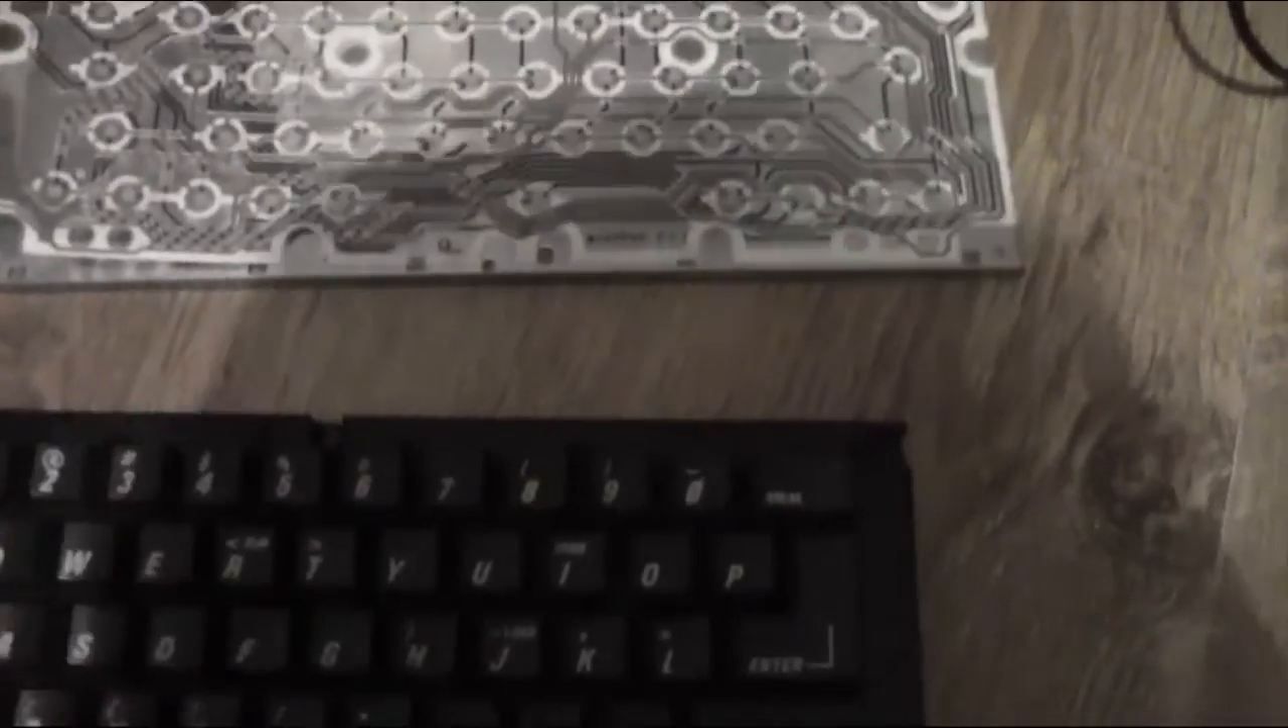The keyboard that wasn't working, I've just taken apart and taken the membrane out.